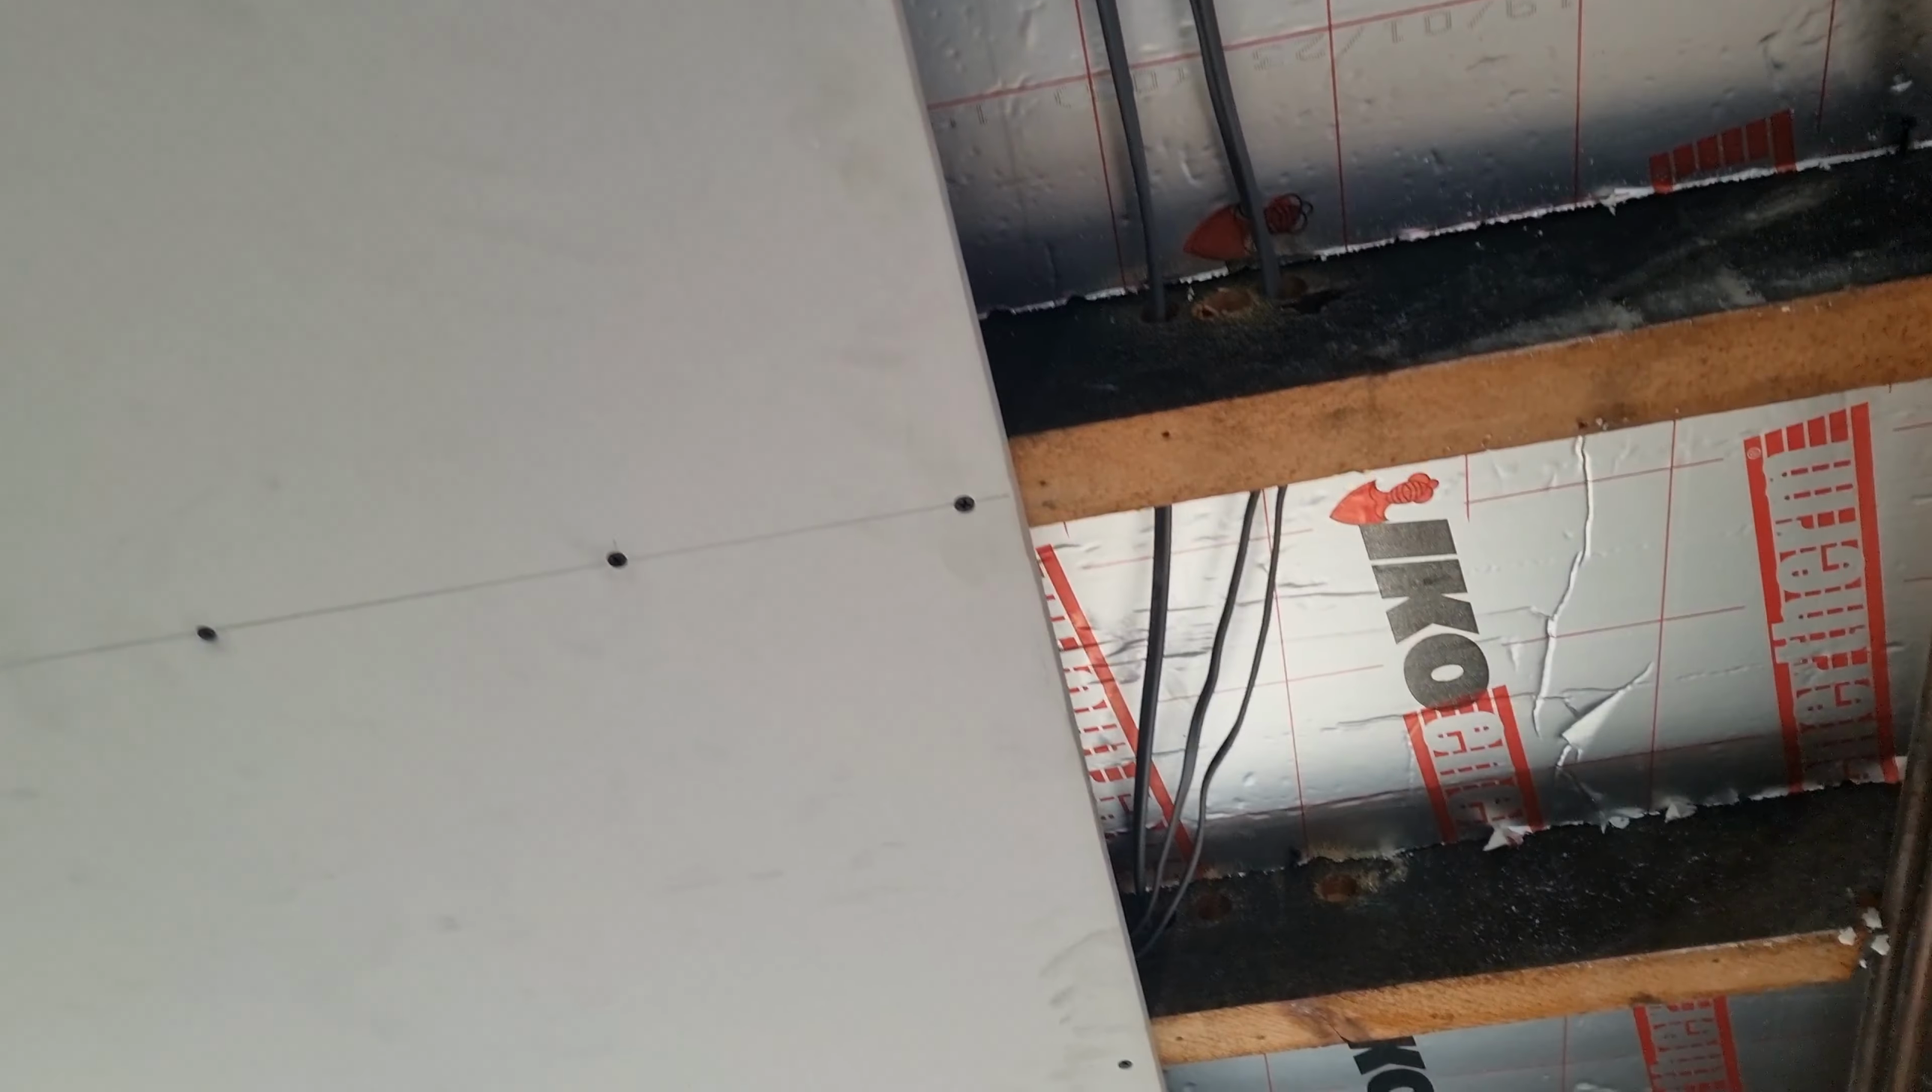As brother Sanawar and Sanawar are putting on the new plaster boards in the ceiling, I forgot to mention that the insulation, as you can see silver, has already been put in.